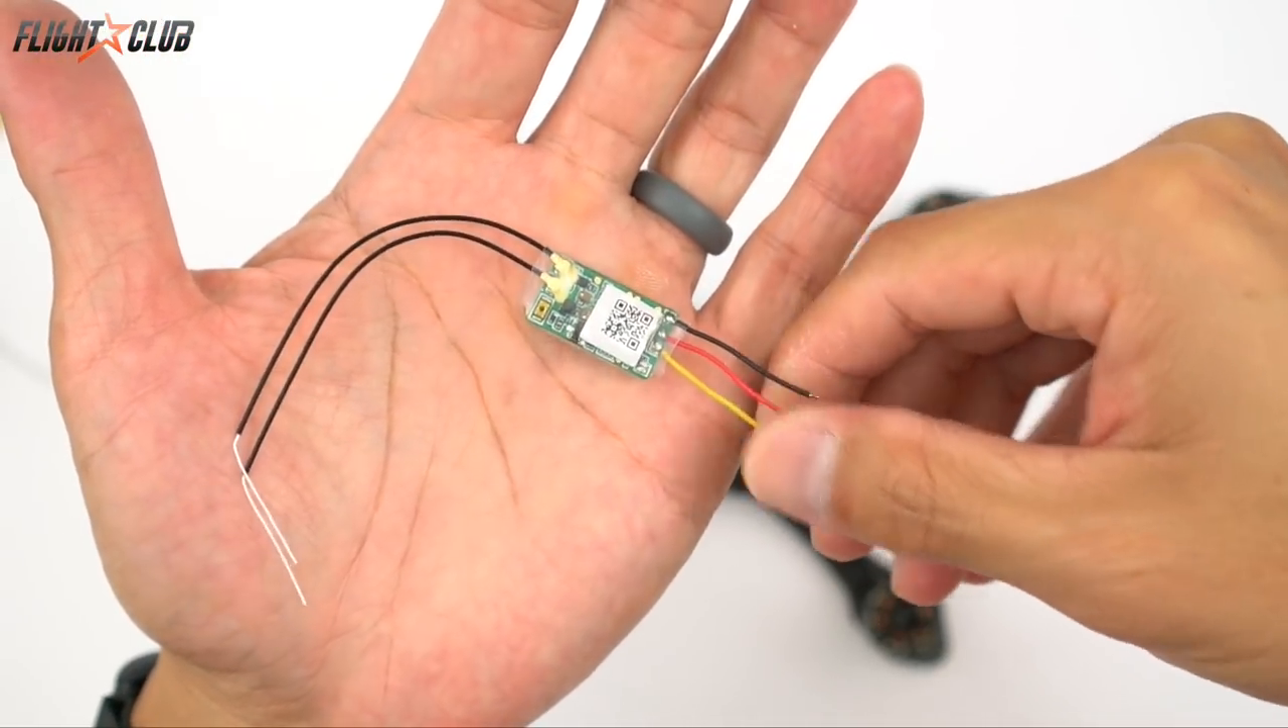So this is what the xm plus should look like once you have um the wires connected on there.